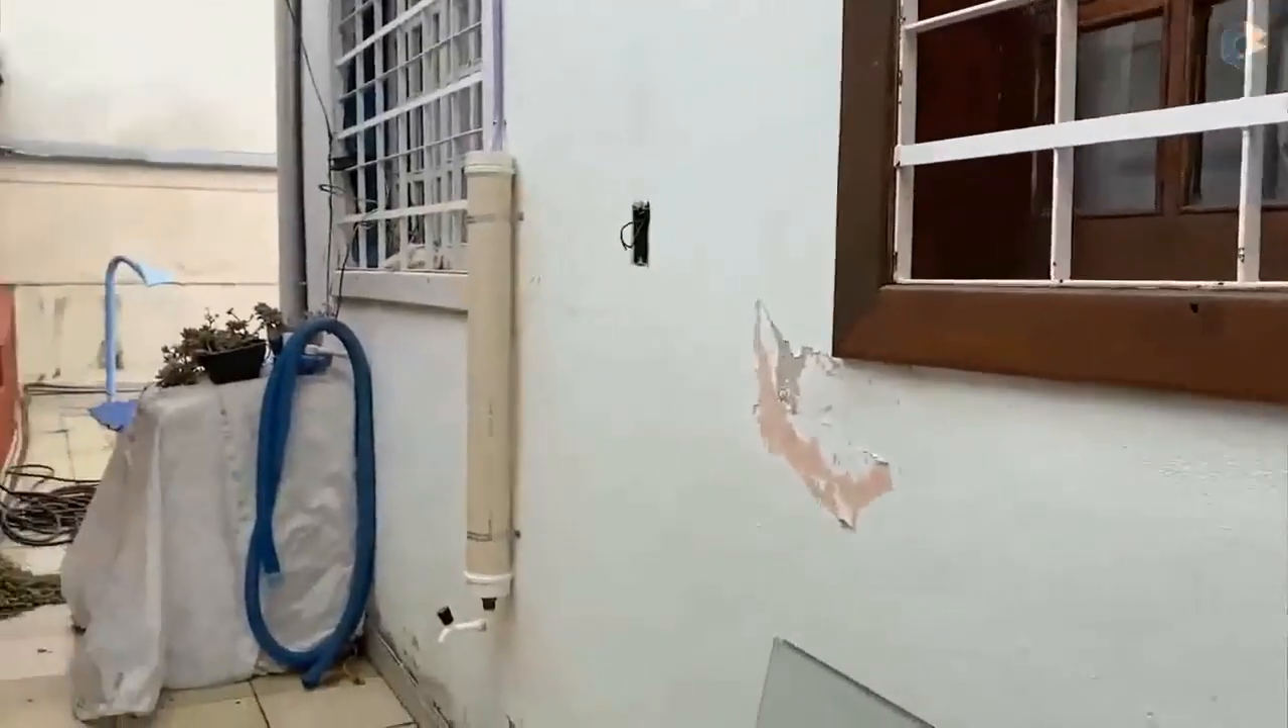Então, pessoal, olha só como ficou os tubos coletores aqui, ó, instalados na parede.